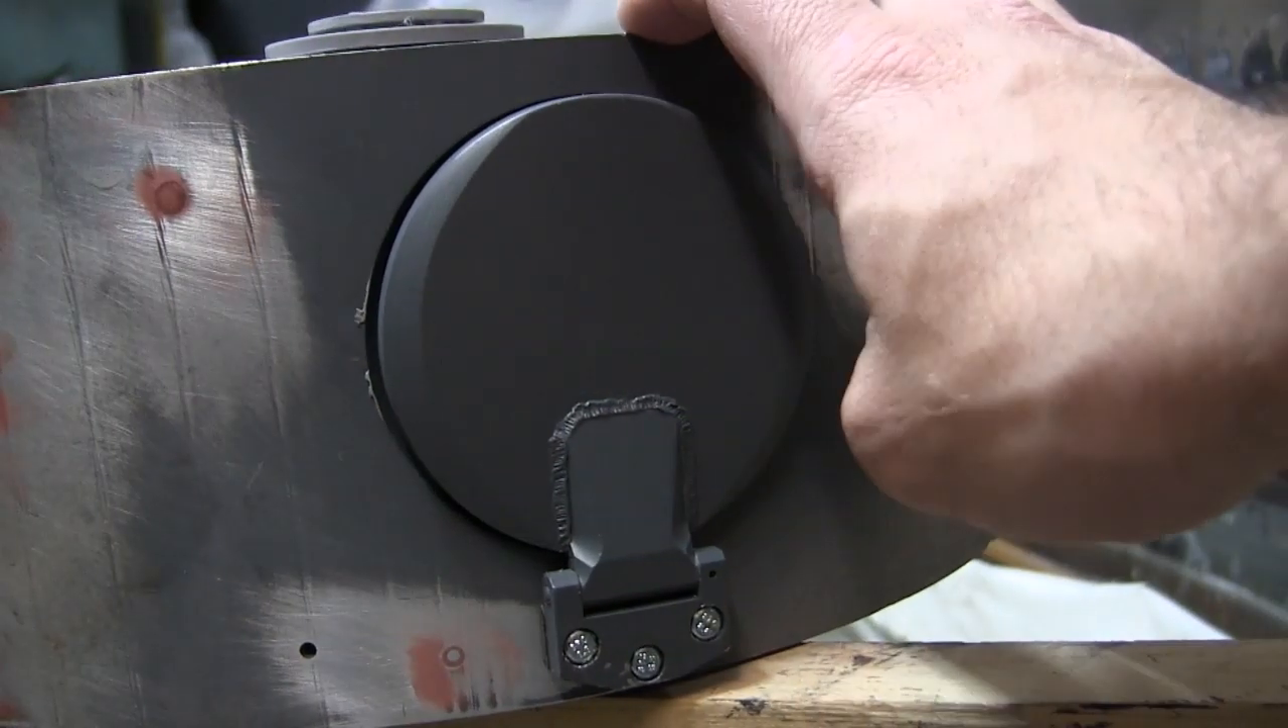Moving from the lift lug now brings us to the escape hatch and here we have the escape hatch now fully completed and mounted to the model.